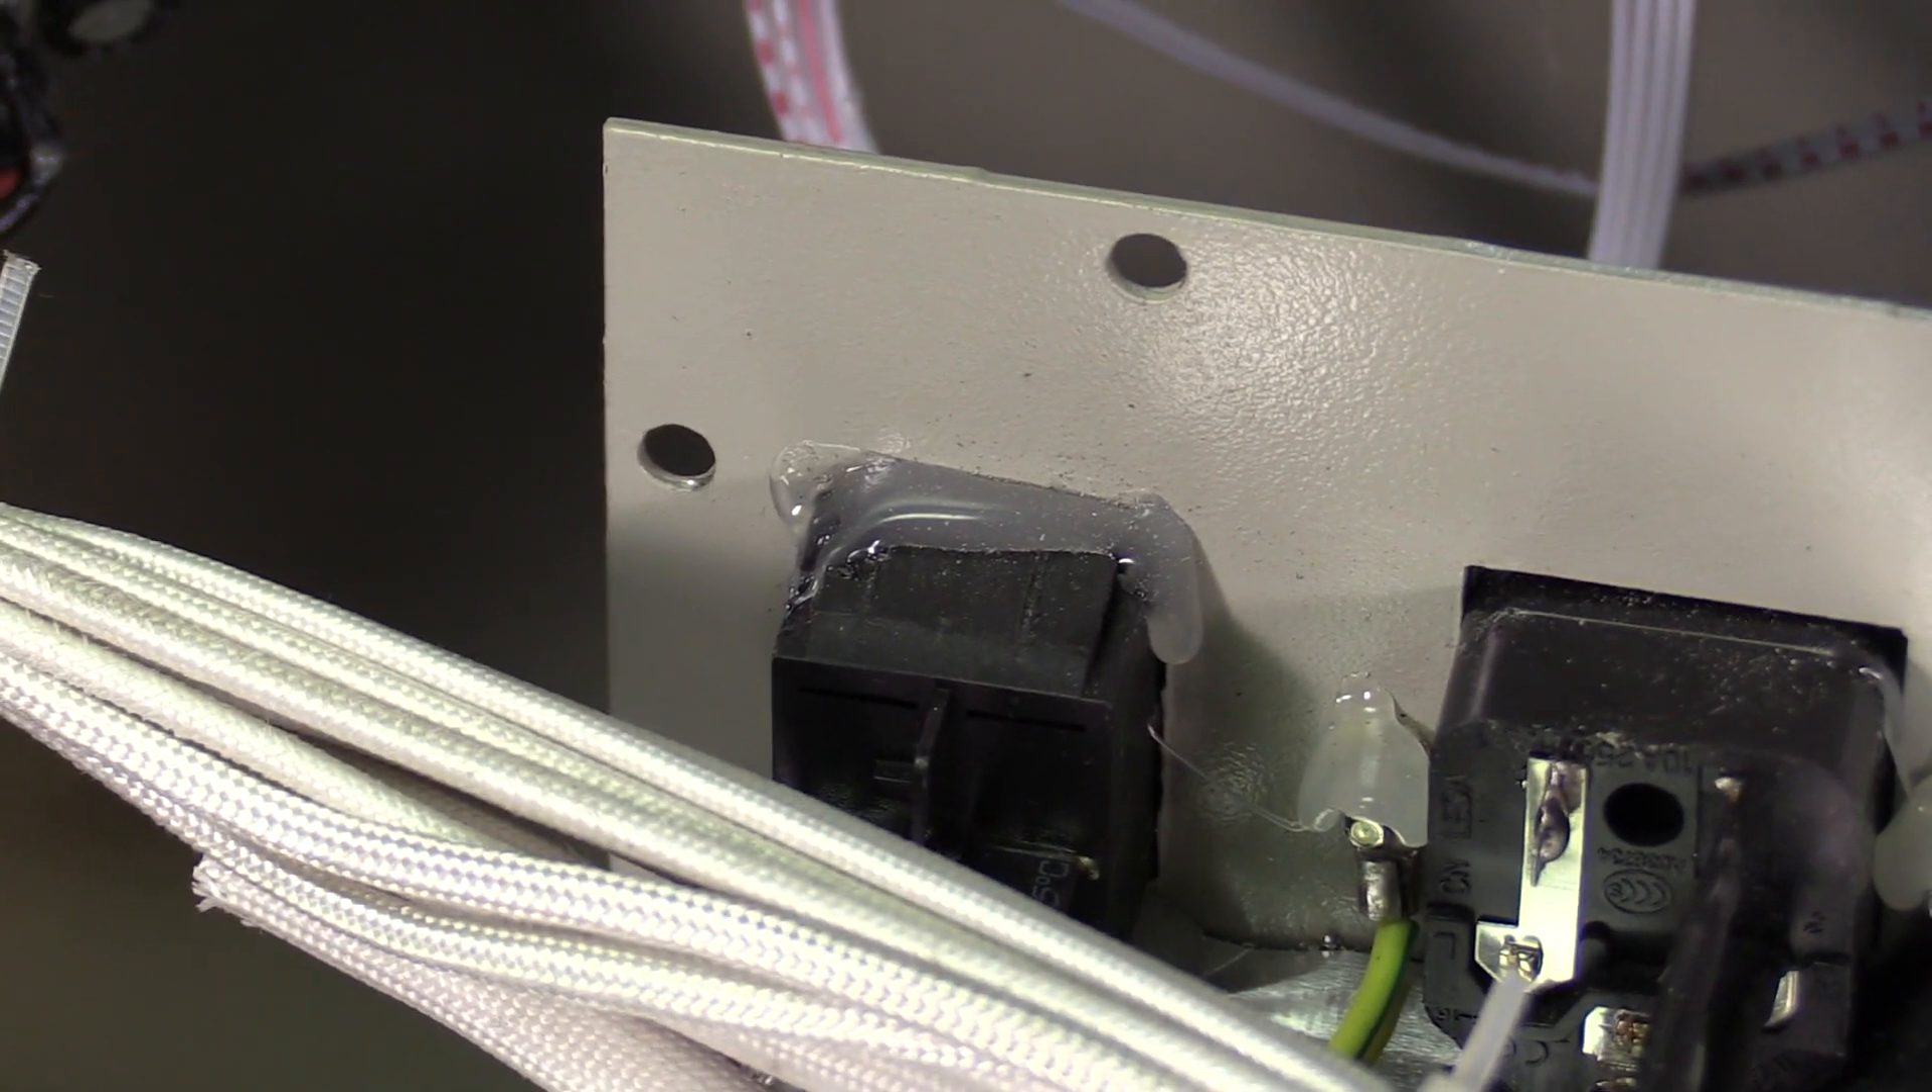Also, the power switch is secured with some hot snot.